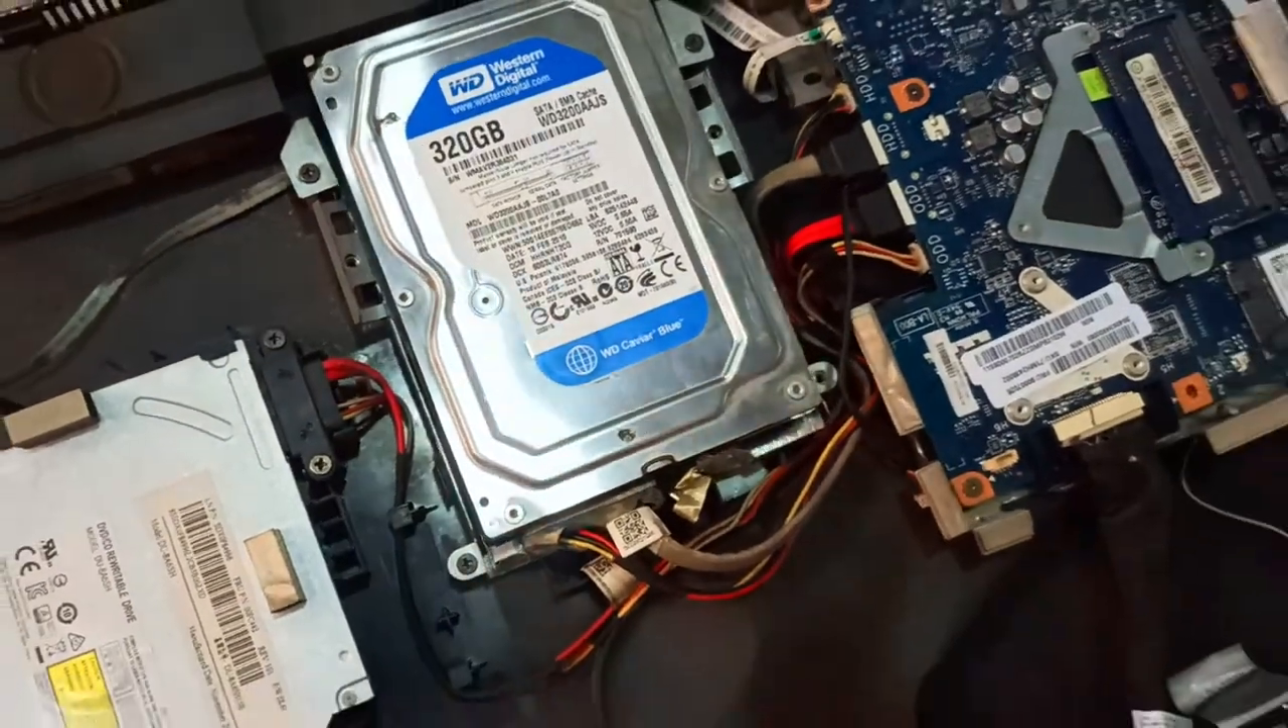आप देख पा रहे होंगे यह देखिए आप यह हार्डिस्क सेट हुई है।